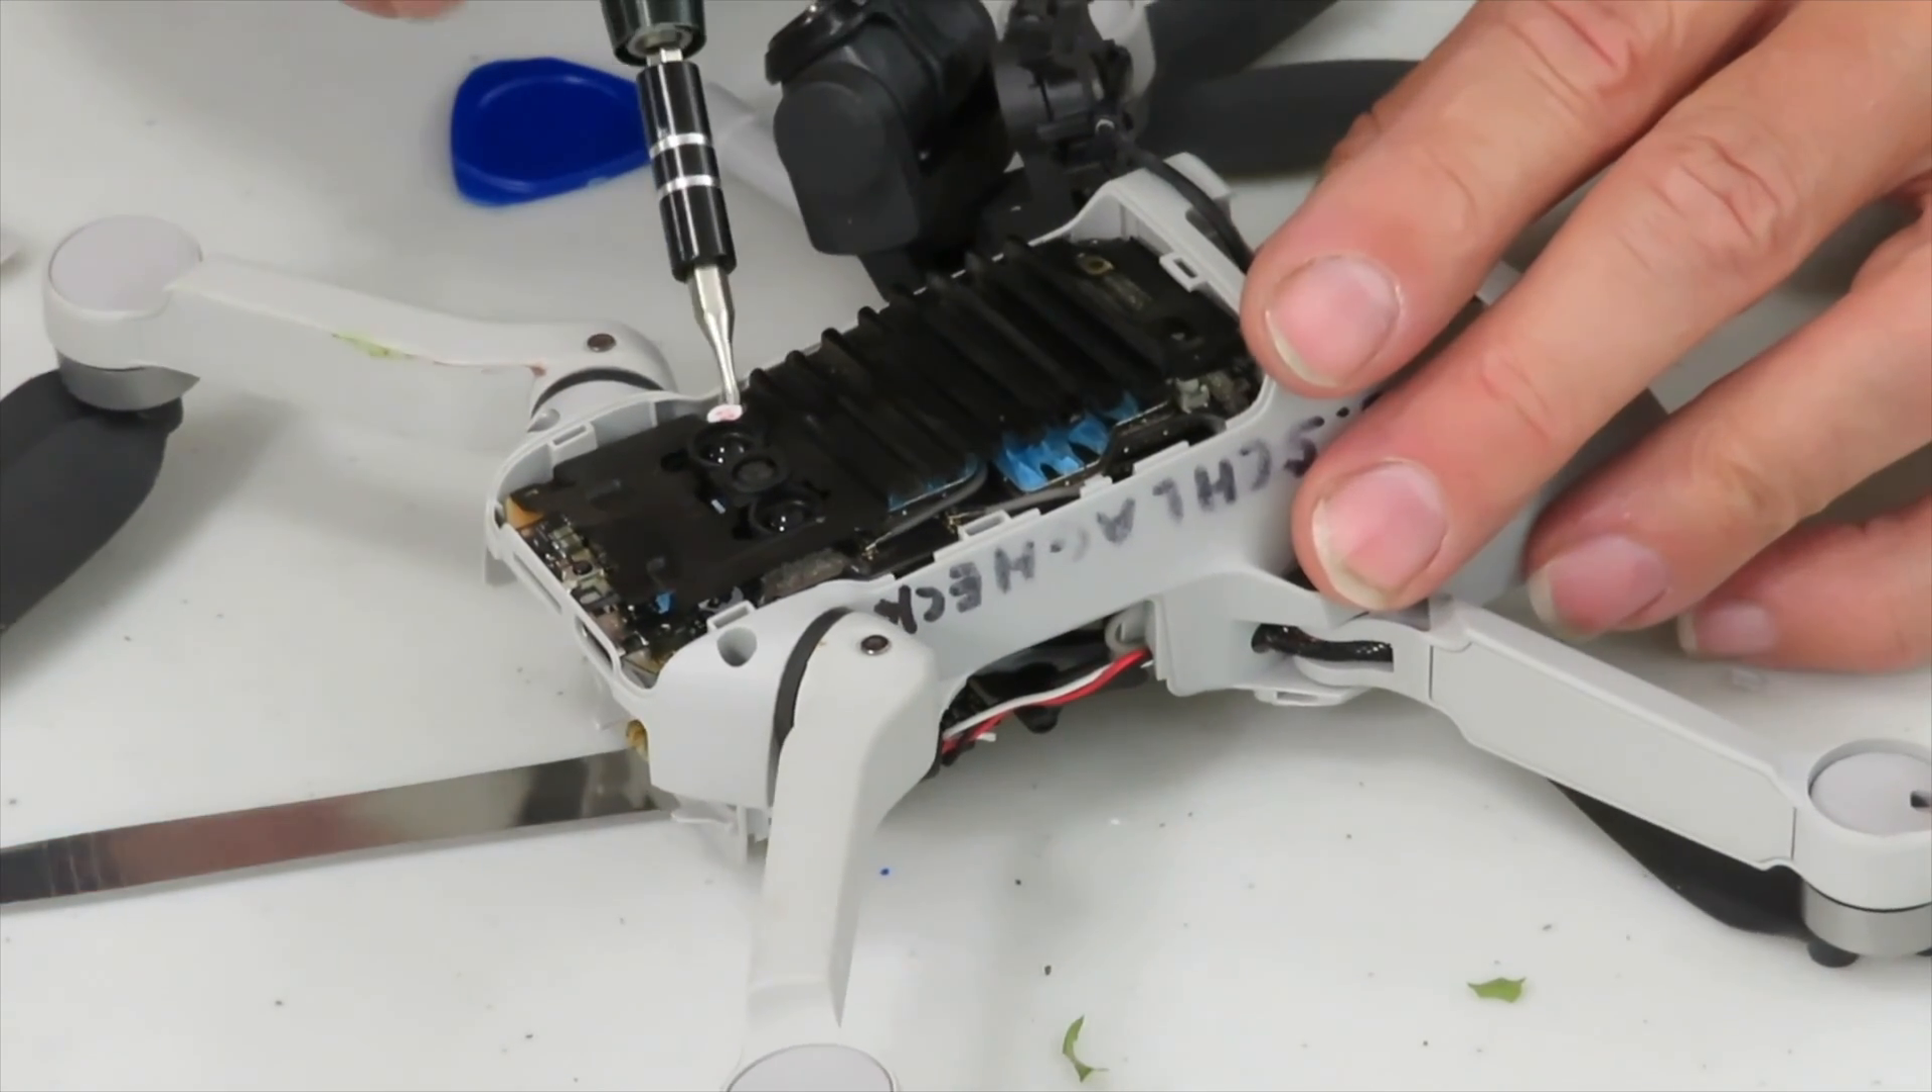Under the bottom cover is a black heat sink and we have to remove that too.